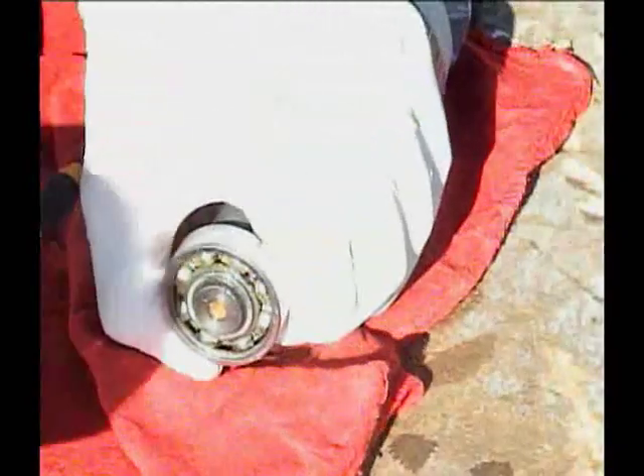Now you've got the bearings exposed.